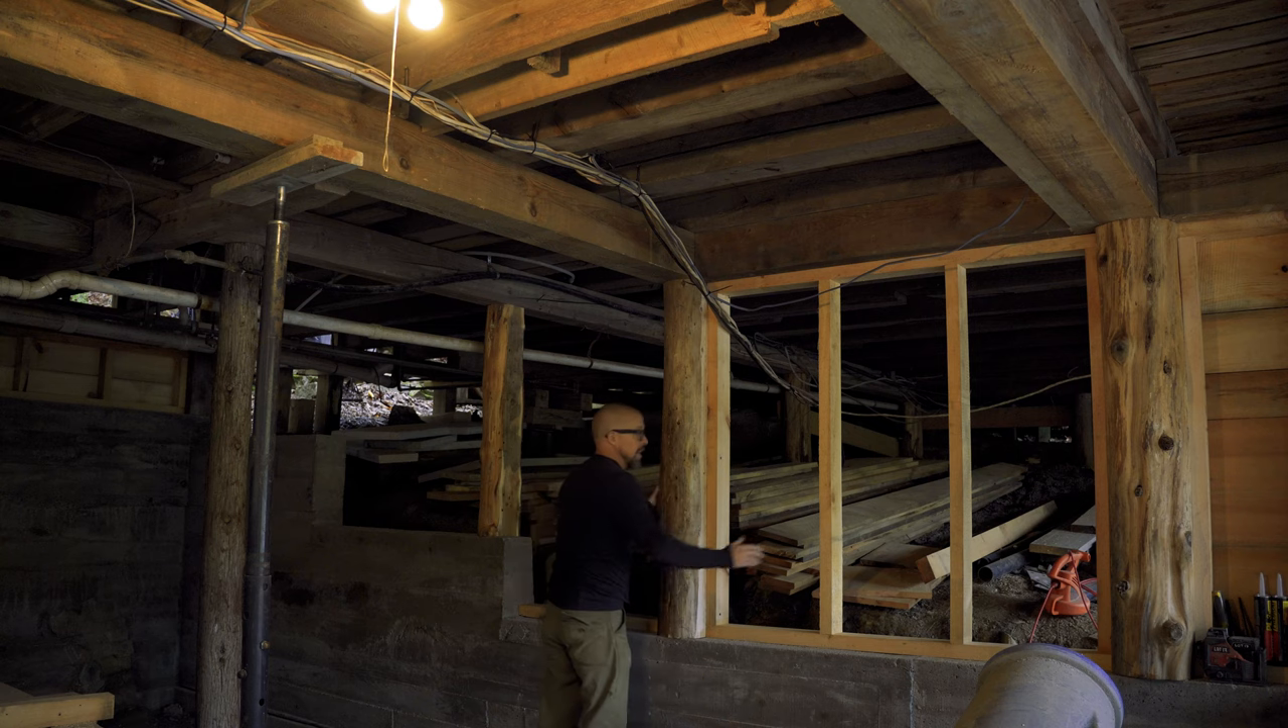I installed this beam, this post, this post, and I'm starting to close in these walls.